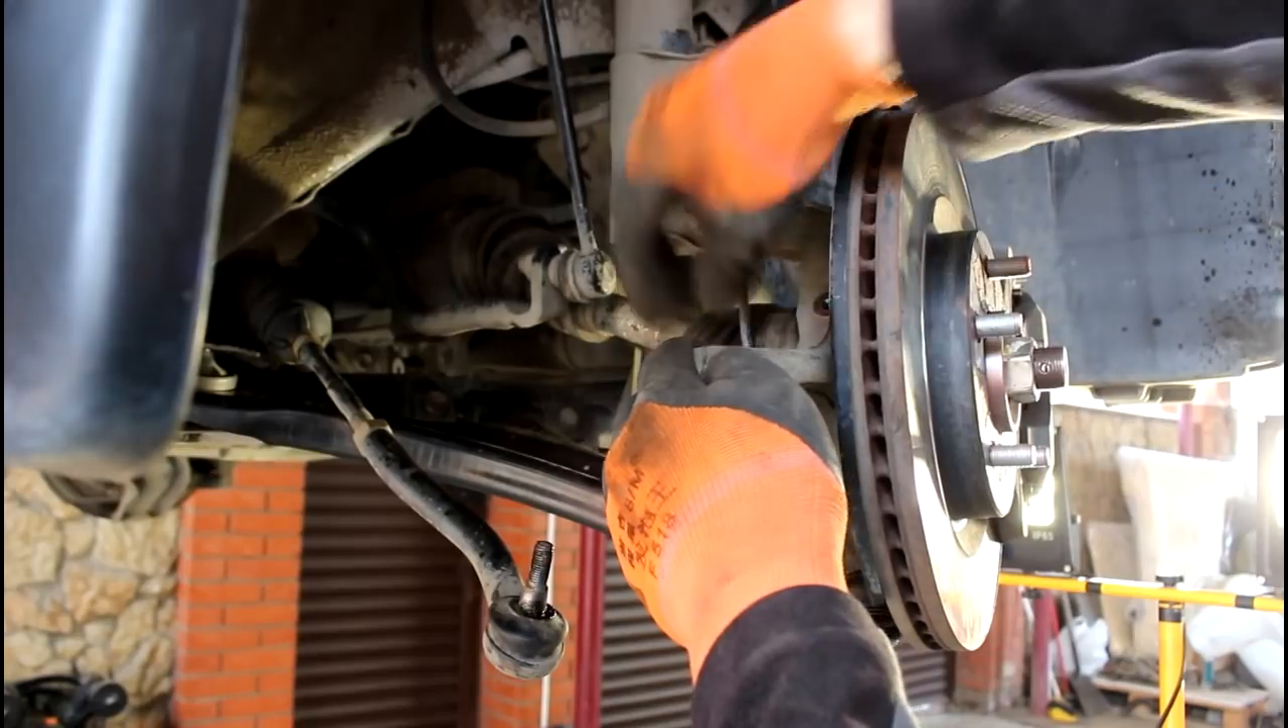Рулевой наконечник Кстати пока не поставил.